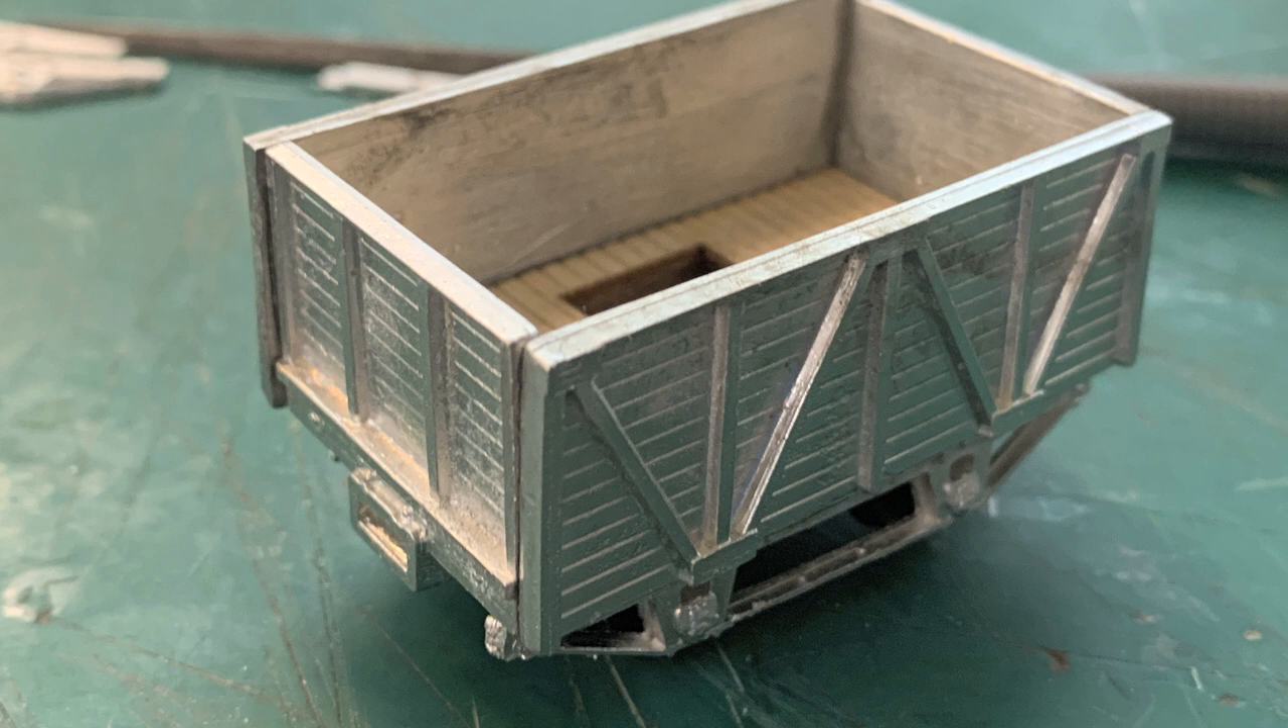I've got a really nice tight seam here where the car ends fit between the car sides.